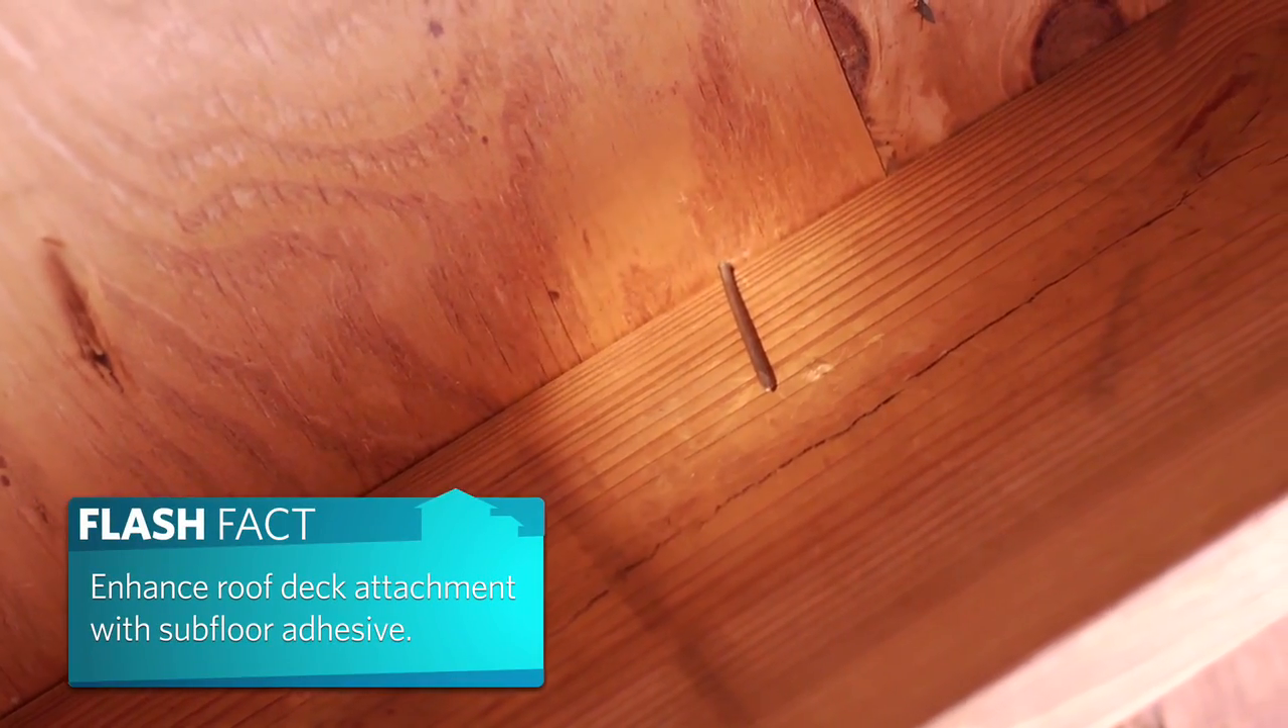These are nails that go through the roof decking that didn't quite make their mark into the framing member or truss.